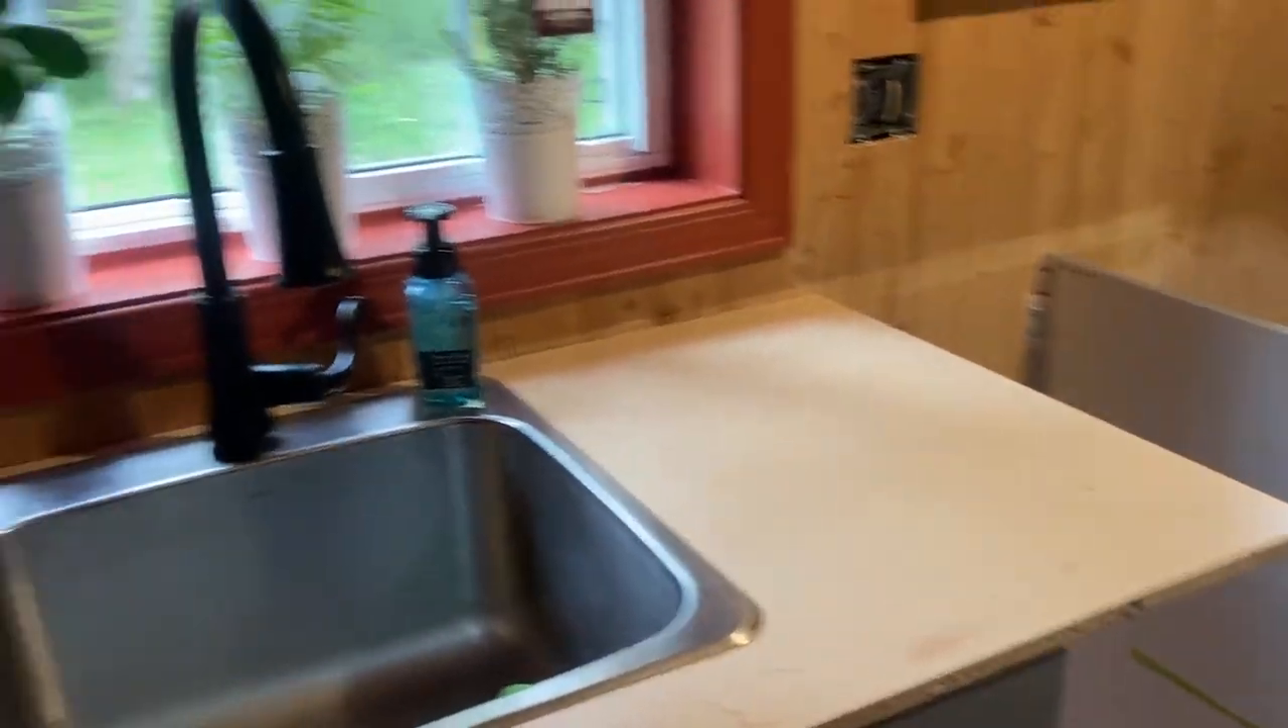Yay, we now have a temporary kitchen sink and a little bit of countertop.